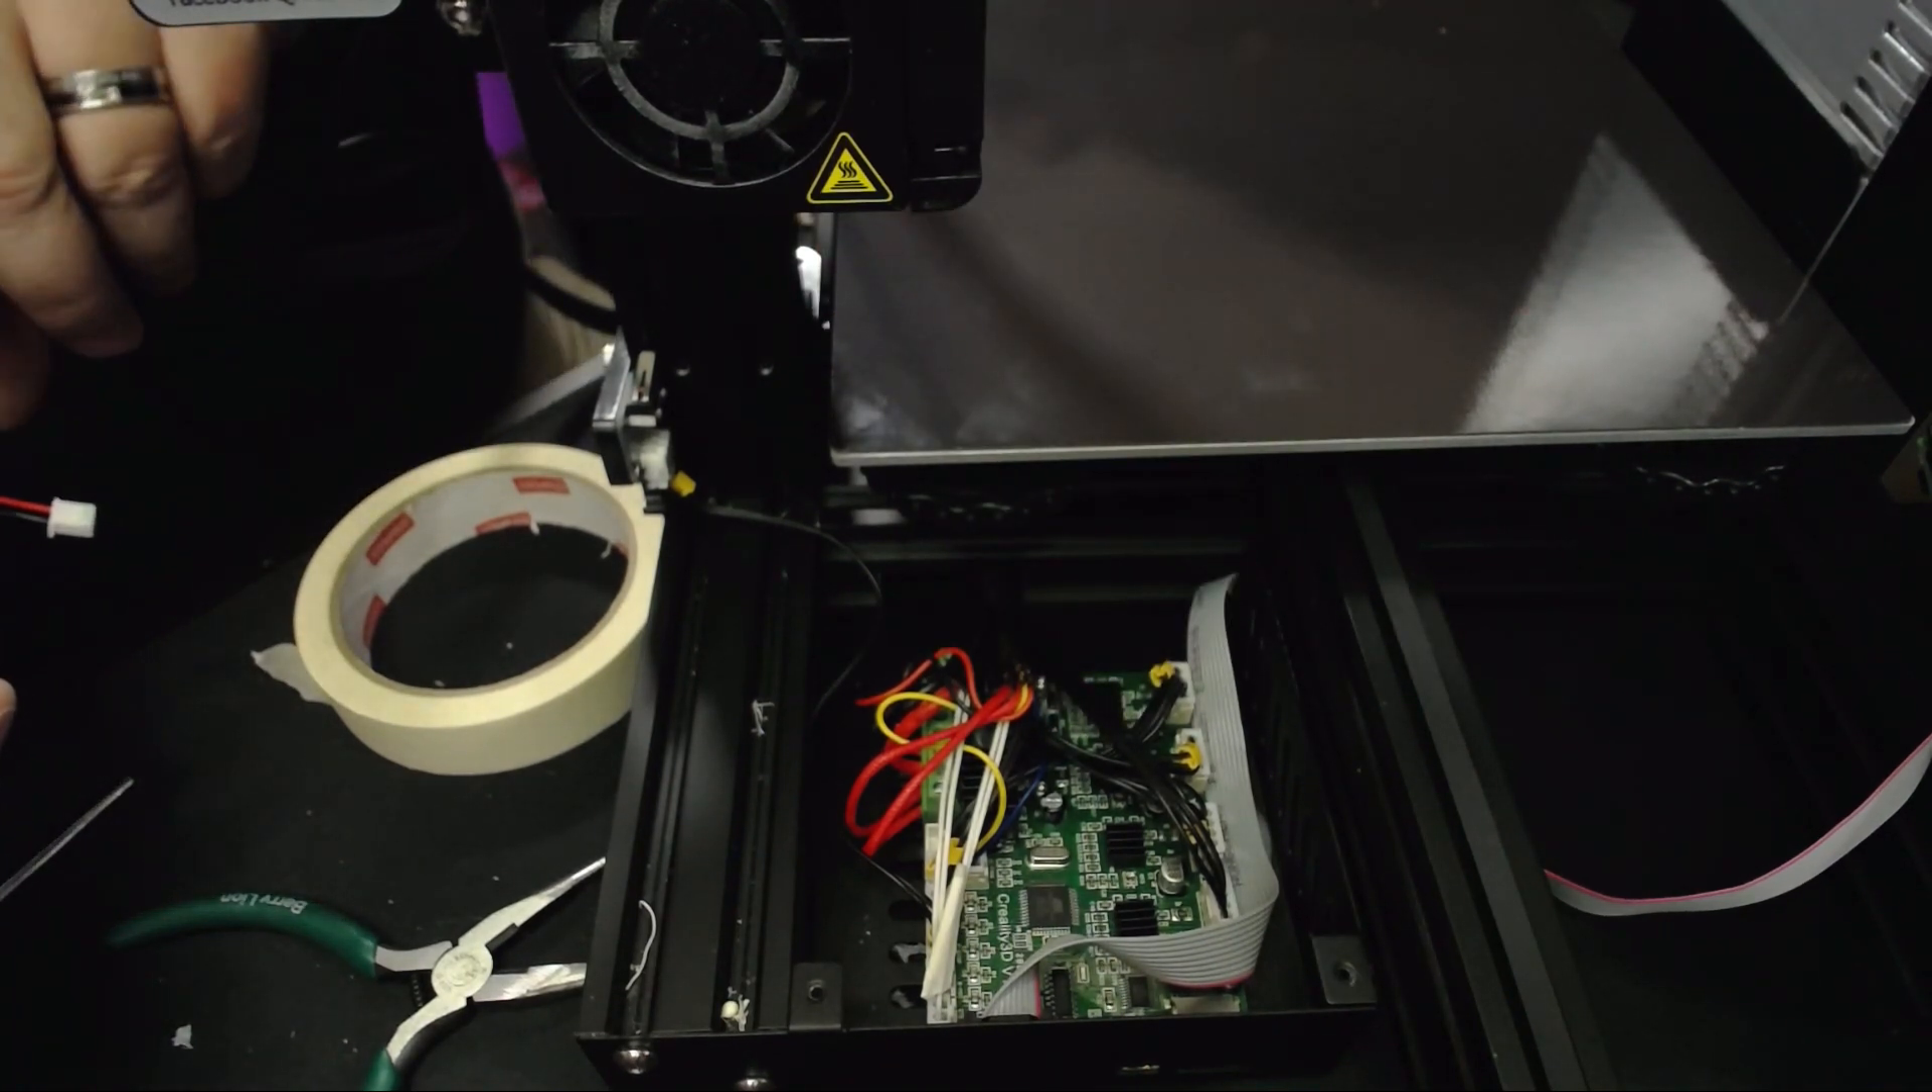All right, so we have the main board back into the Ender 3.